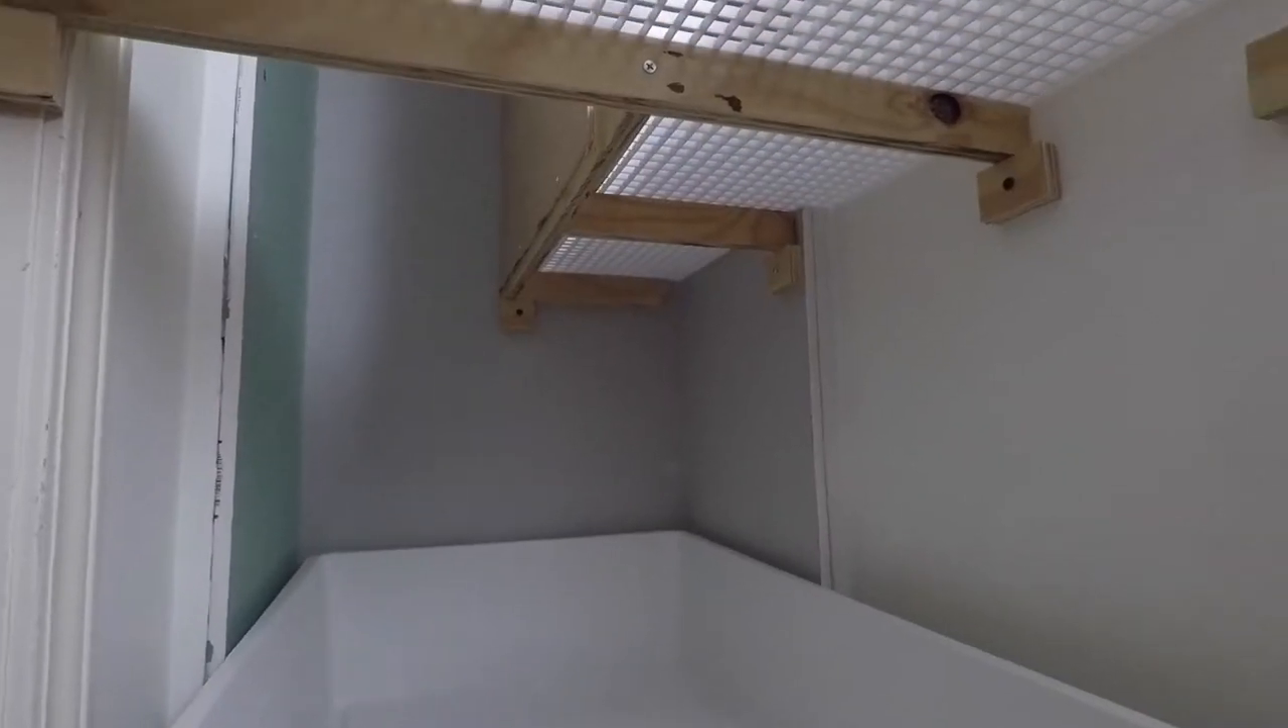Now I got the egg crate piece back in with the hole cut. You can see how that fits on top of the crossbars.